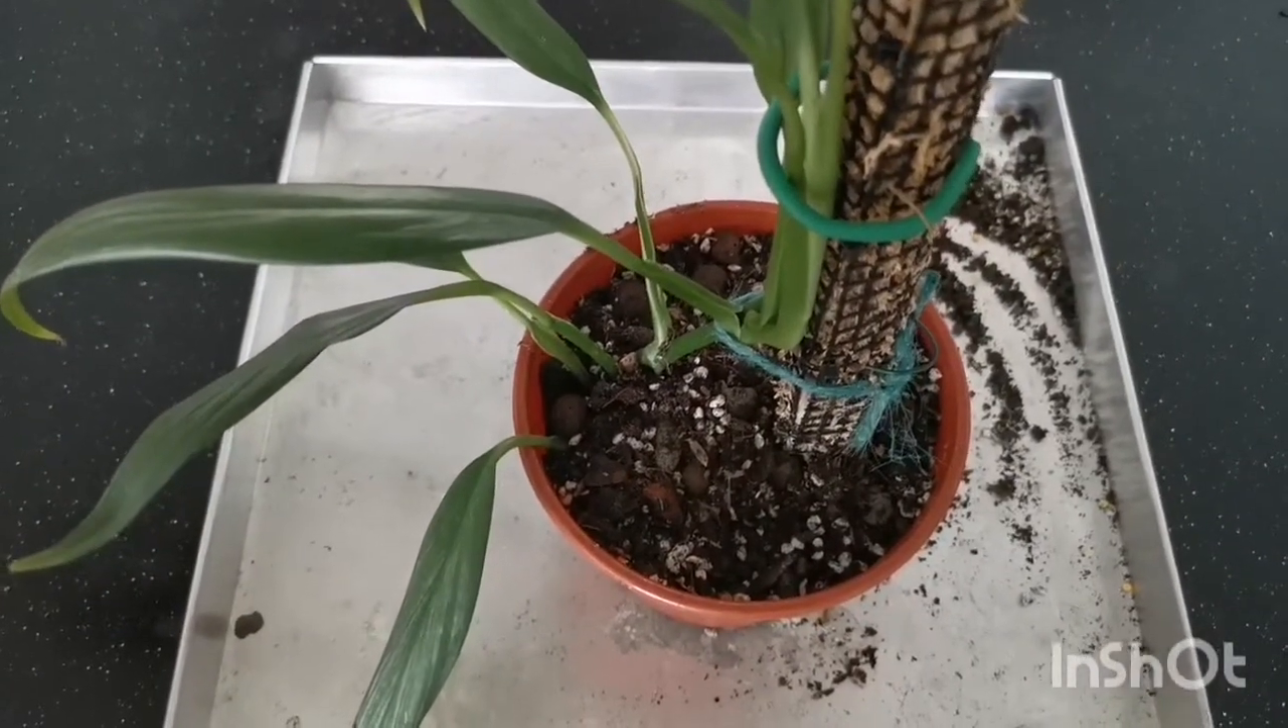You'll notice that the pole is not centered.